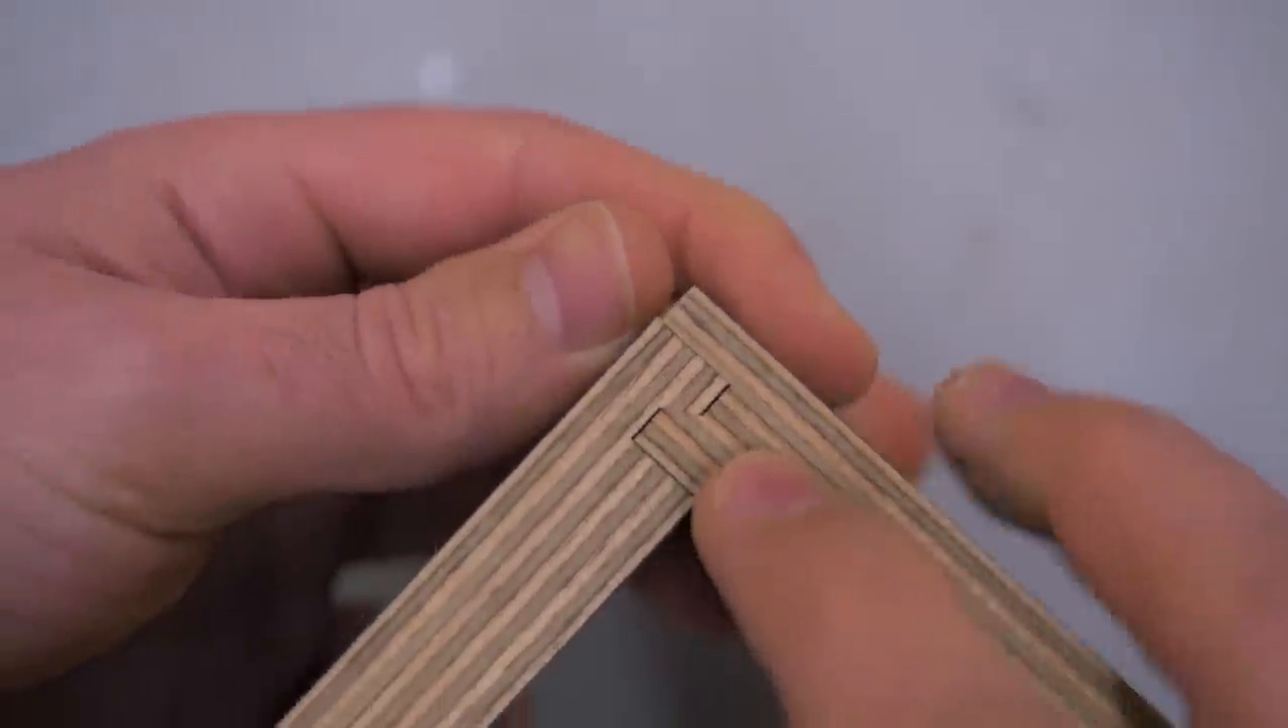First test piece, it fits together not perfectly.